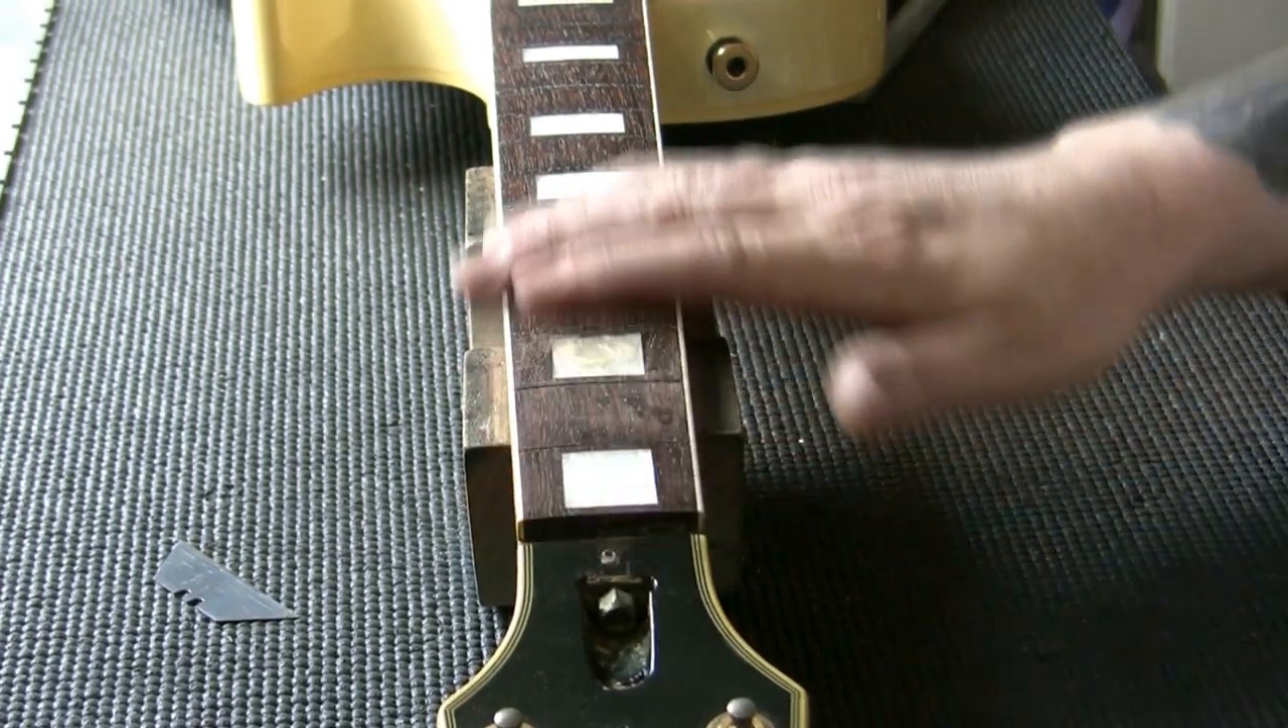There we are, maybe an hour or so later, and we have got the inlays back in. Pretty smooth, I've sanded them down a little bit.